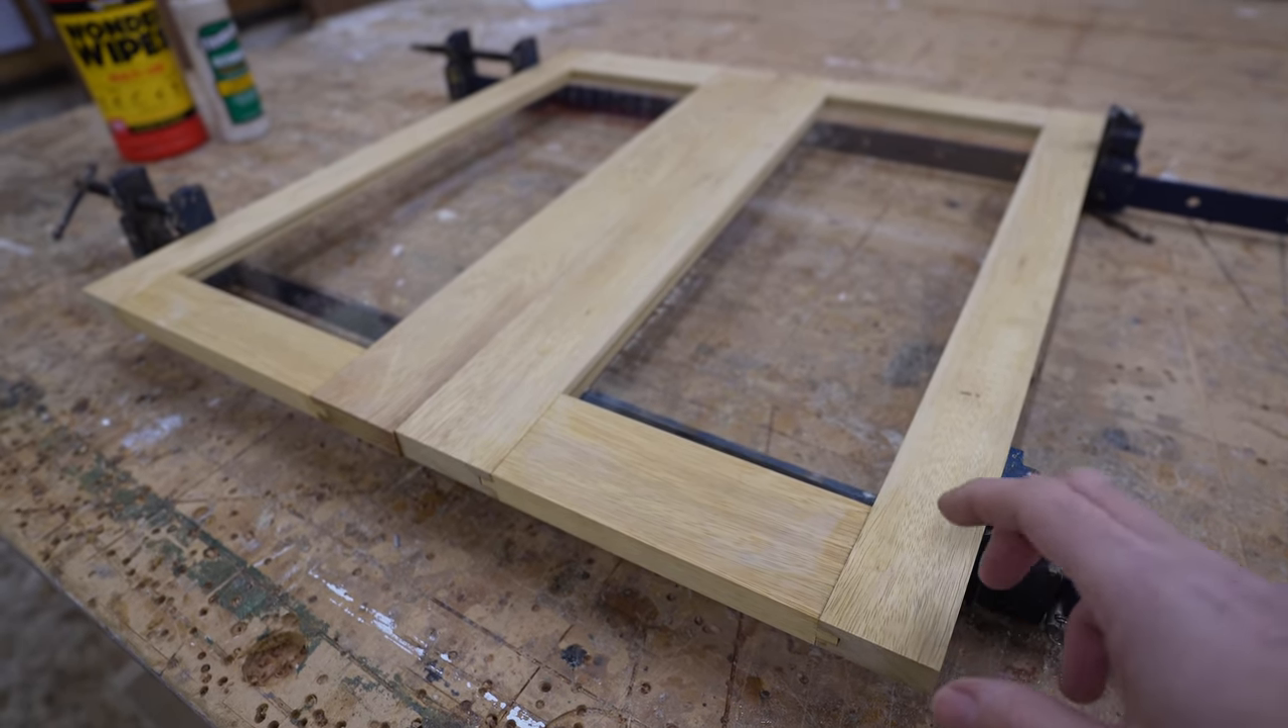Here they are our new doors. We still have to give them a light sanding. We also have to get some hinges on there and some hardware to actually lock the door when we're not on the boat but they're coming along nicely.